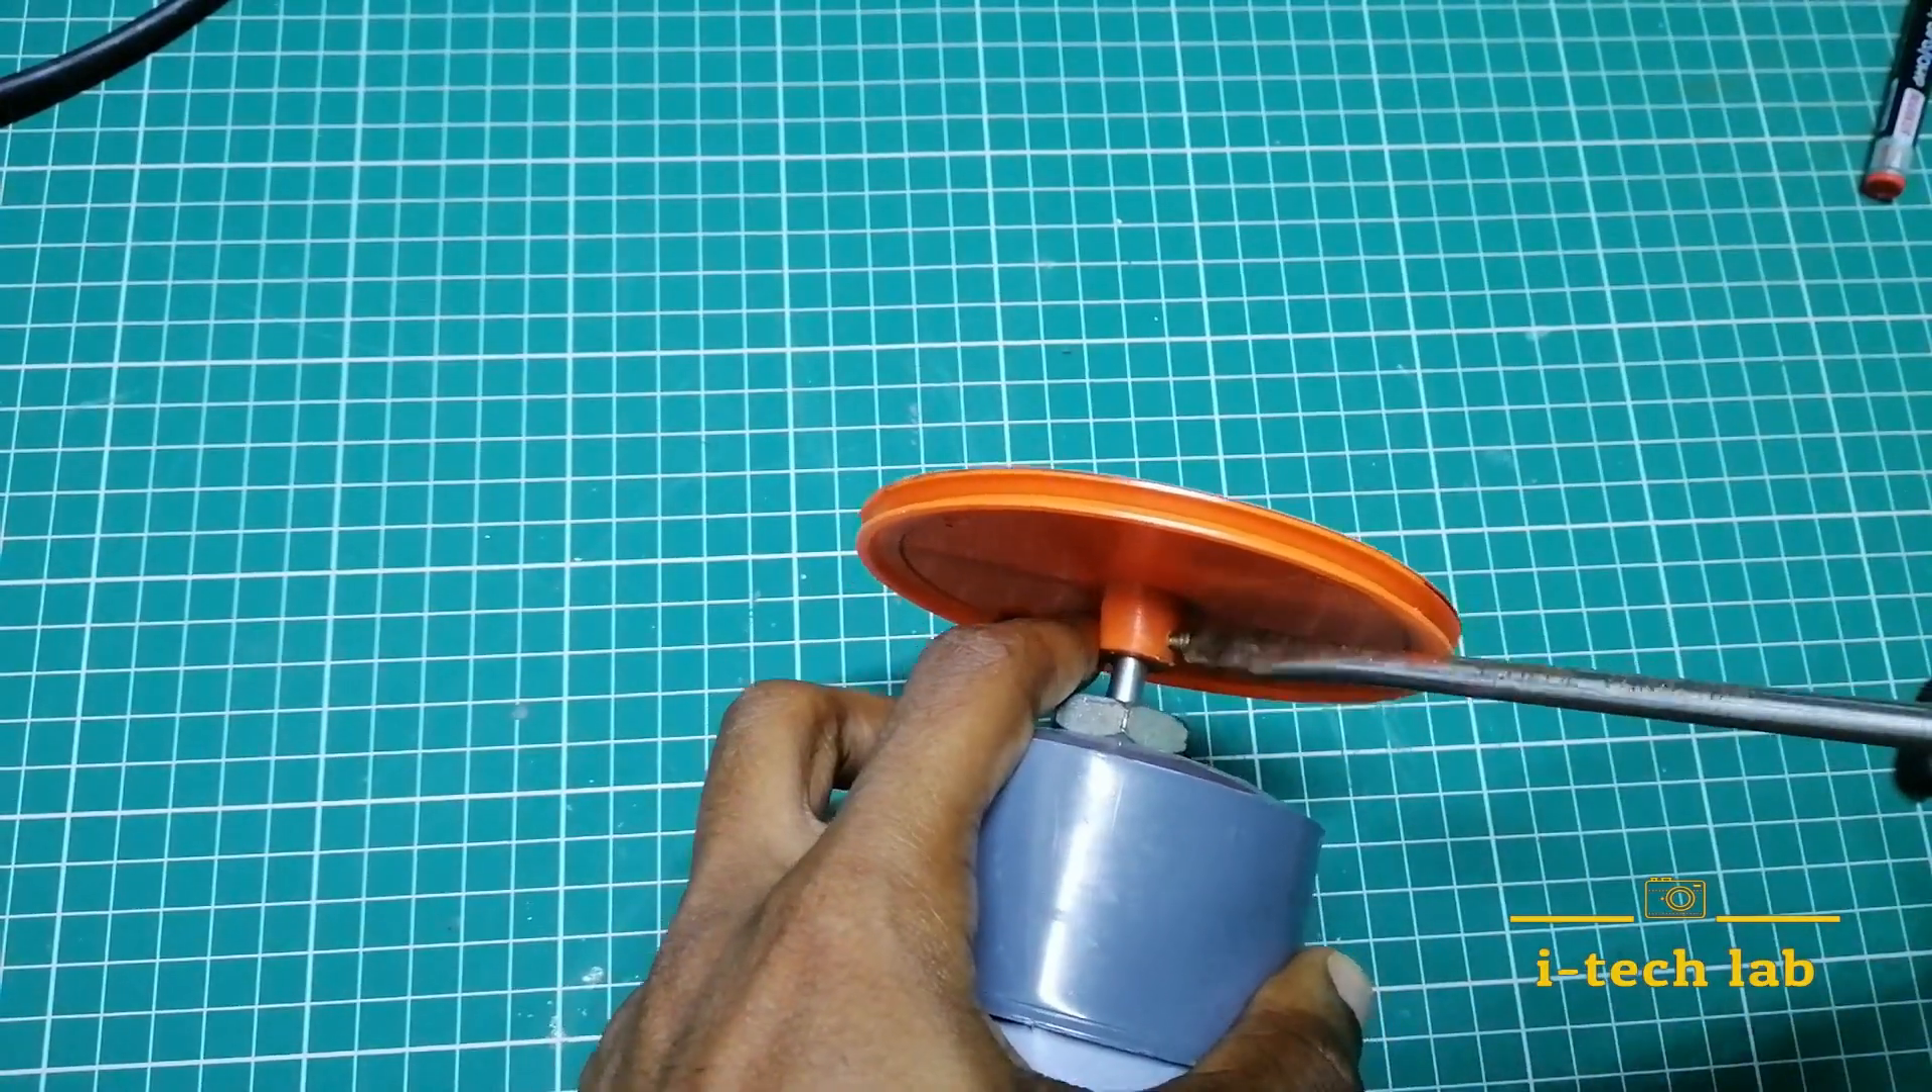Now the pulley is connected to the motor.